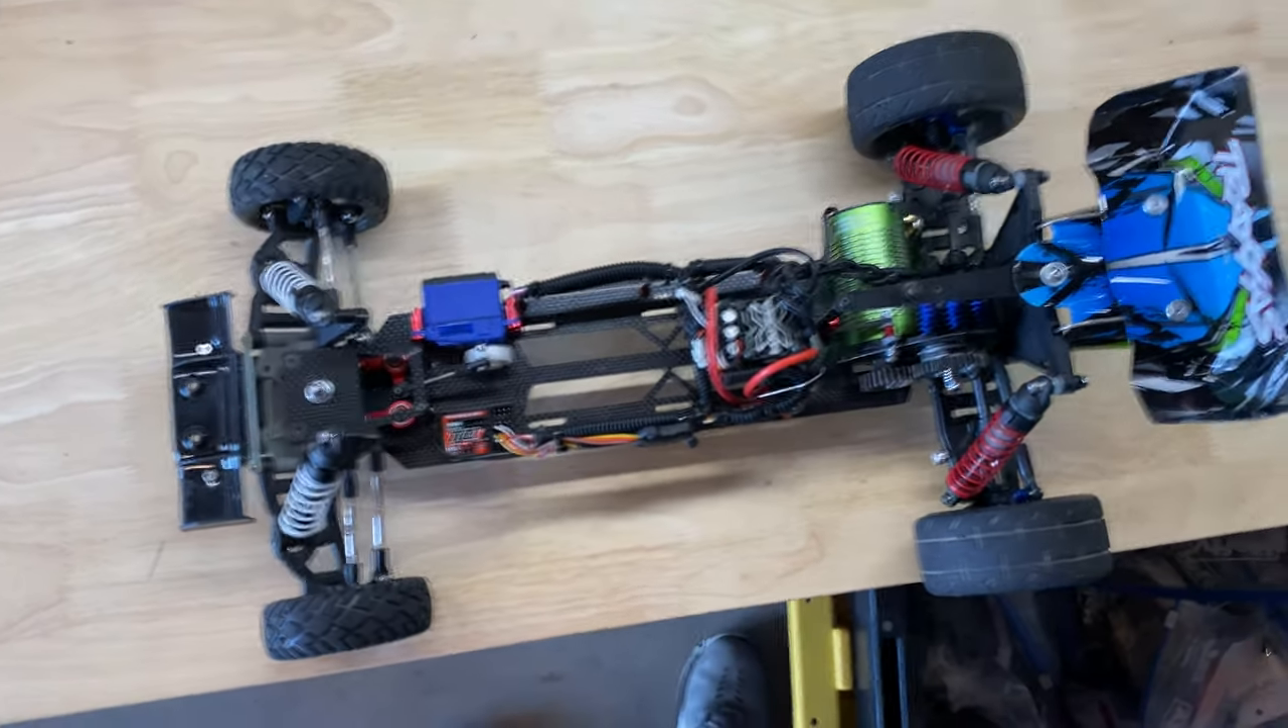Tires are back on and we are looking really really good.